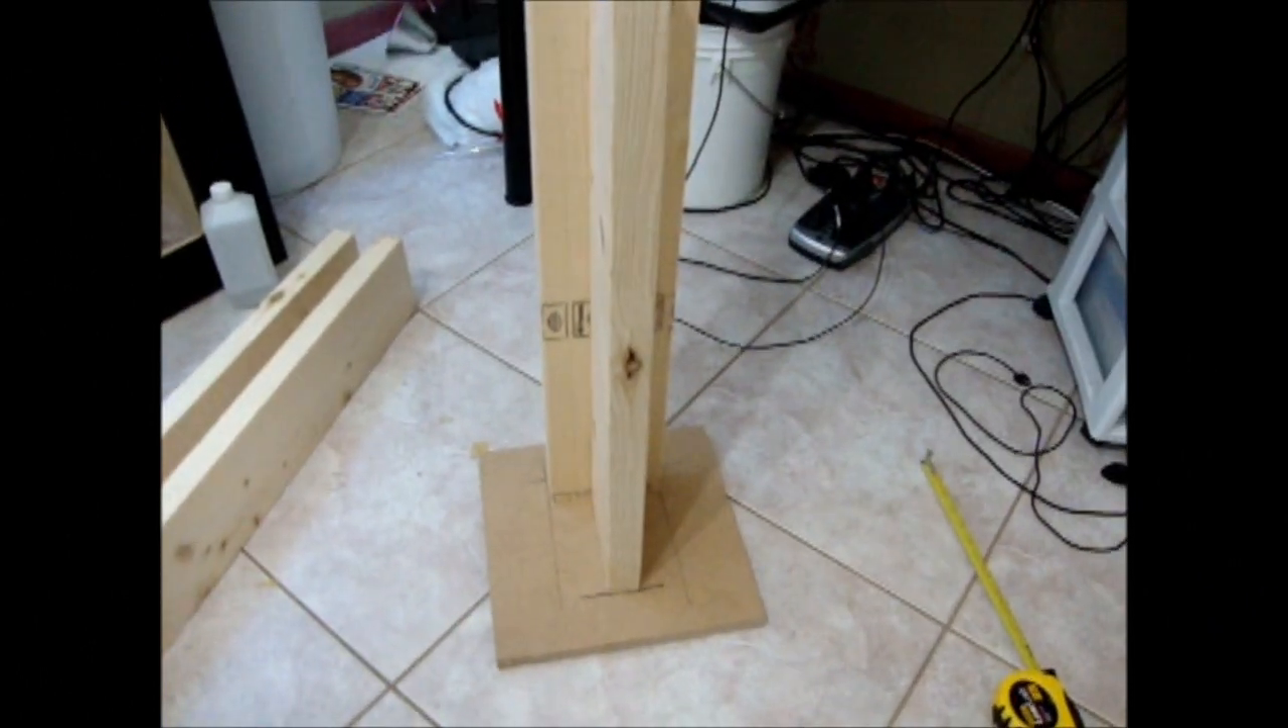Got one of the beams on the base part of the board.